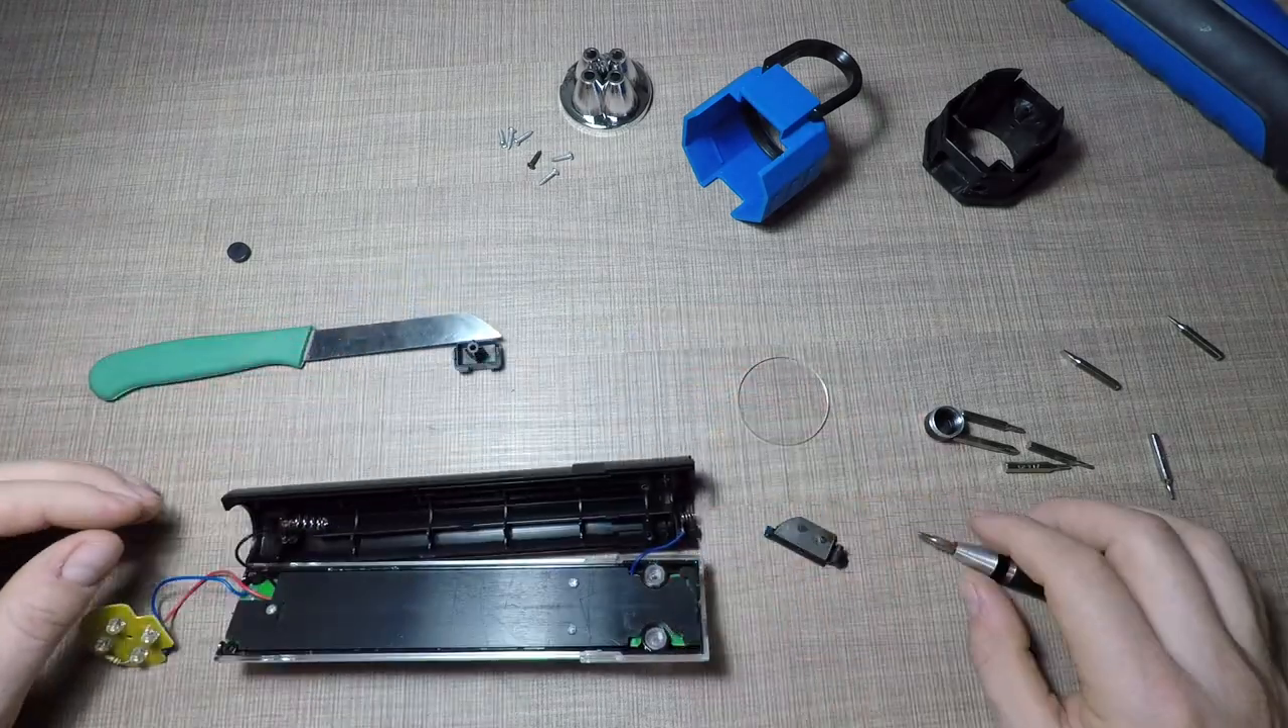By removing two more screws, I was able to completely separate the centerpiece, and gain access to the cavity inside, where the batteries are placed.